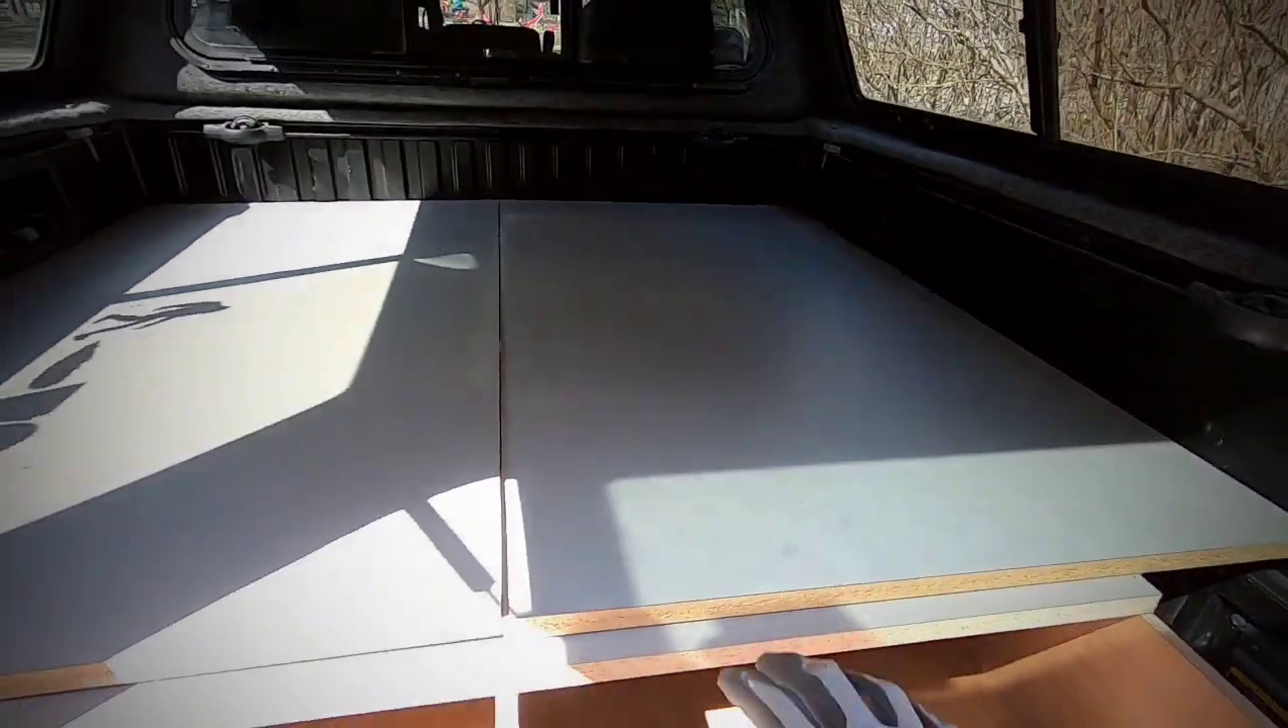All right well i got the two front sheets in.